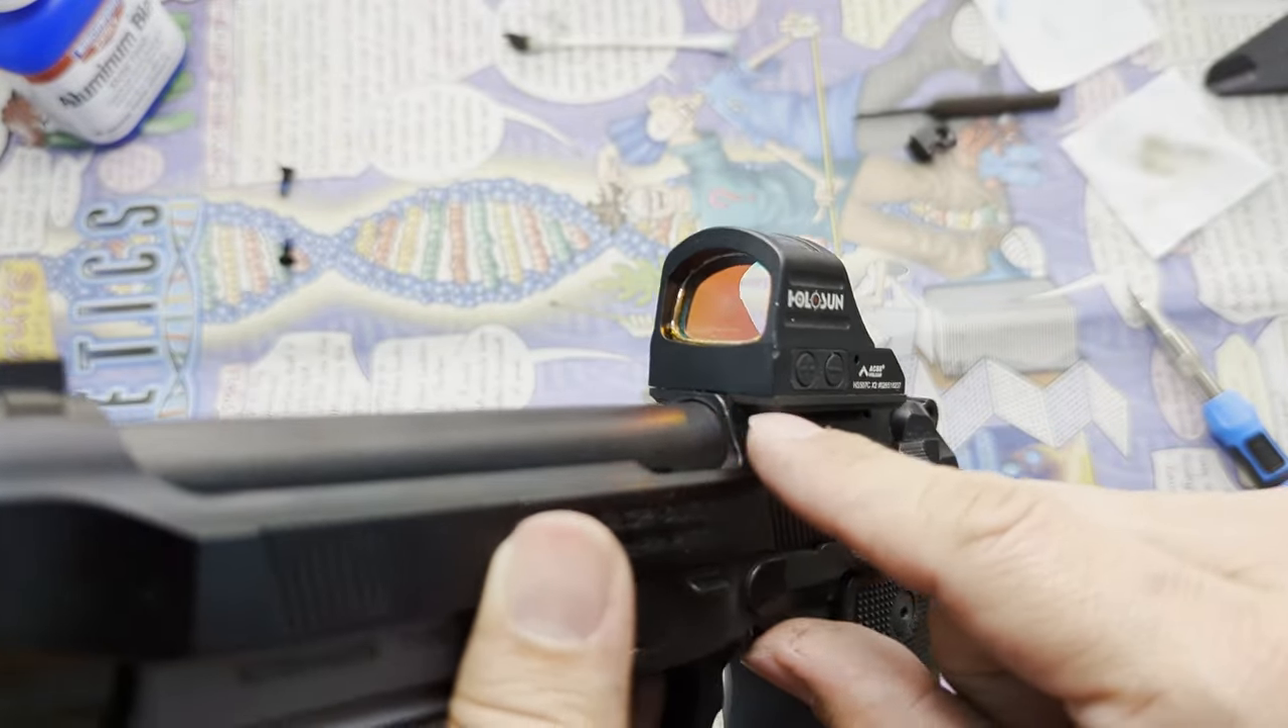And now the optic is sitting right on top of the slide.